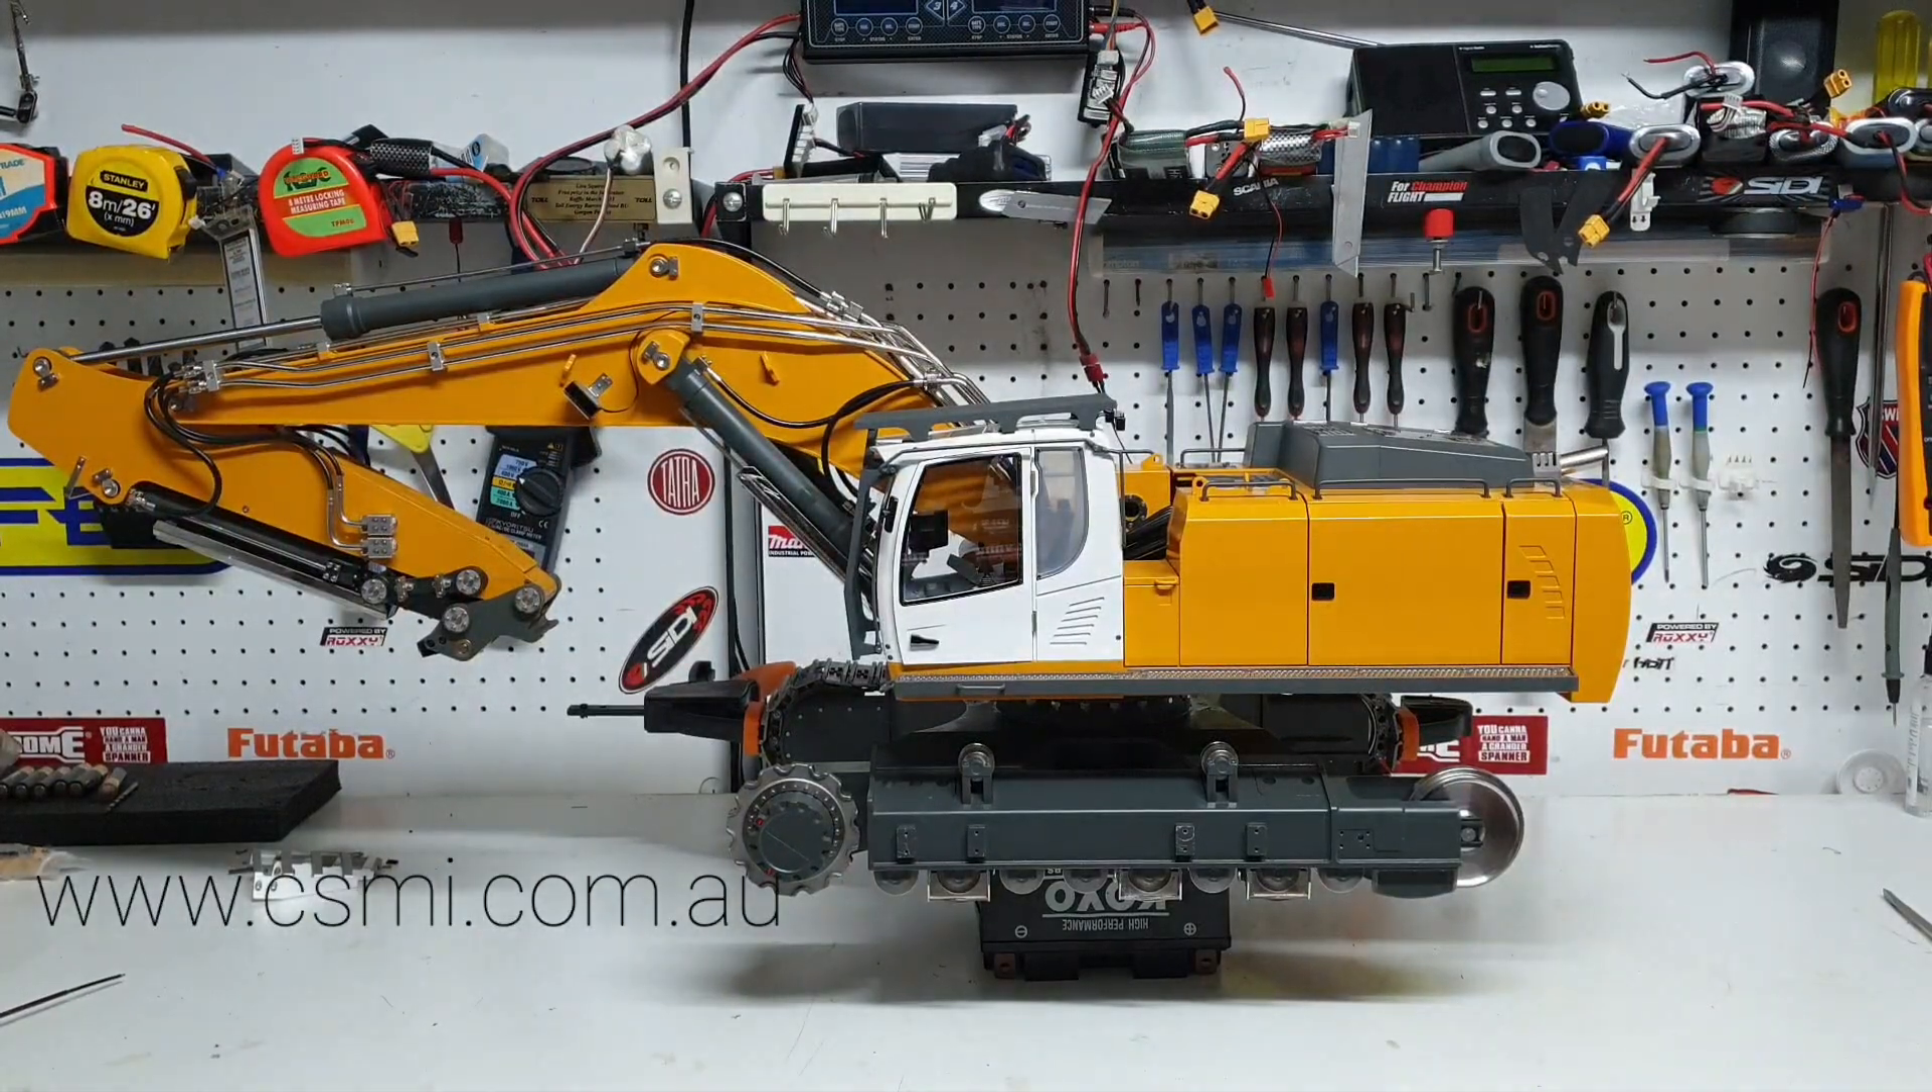I've taken the complete track off.